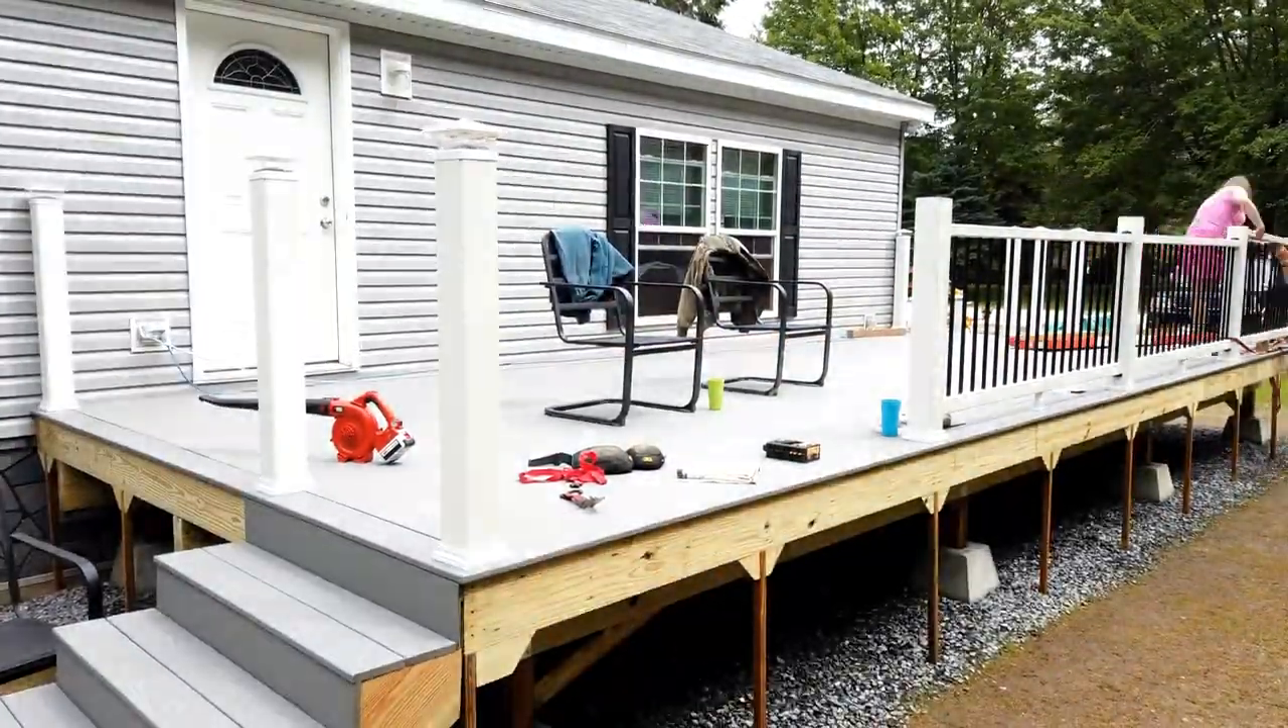Now that all the decking's done it's time to install the handrails.